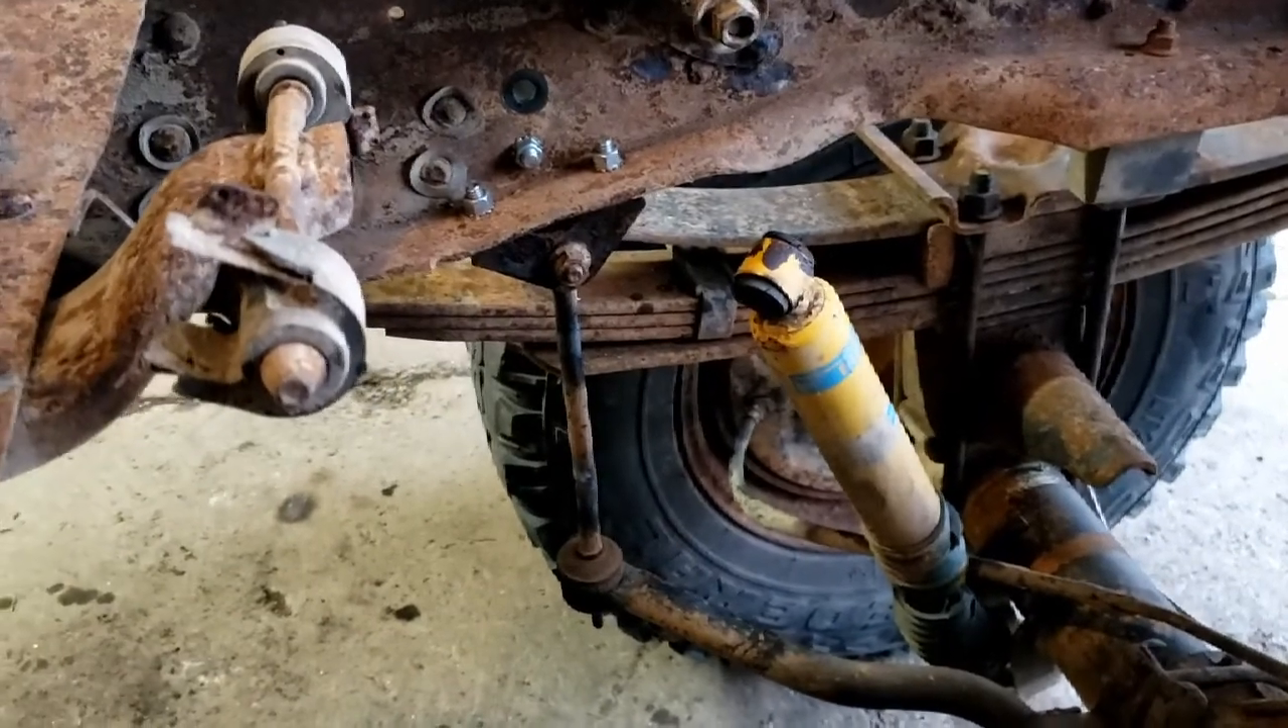Got our sway bar end links and brackets installed.